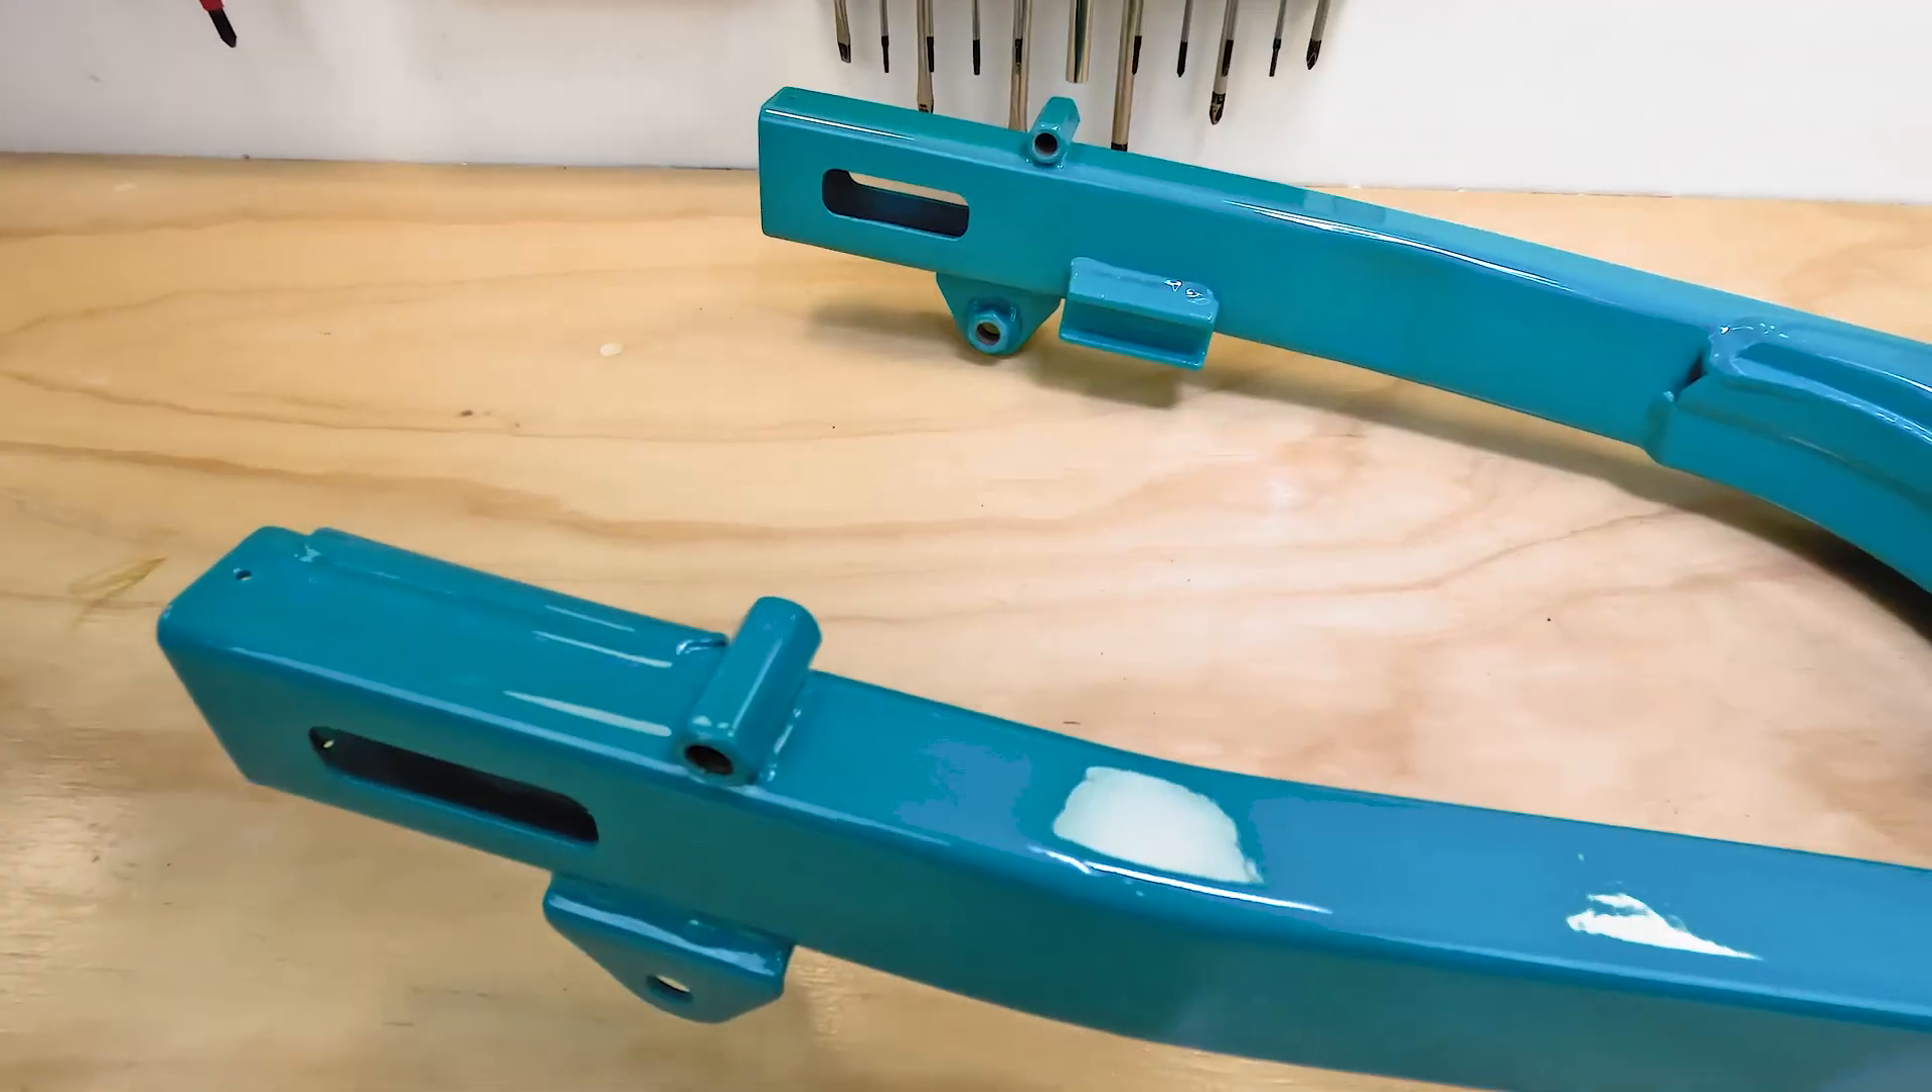I've then welded these paddock stand bobbins on so I'll be able to lift them up on a paddock stand now.